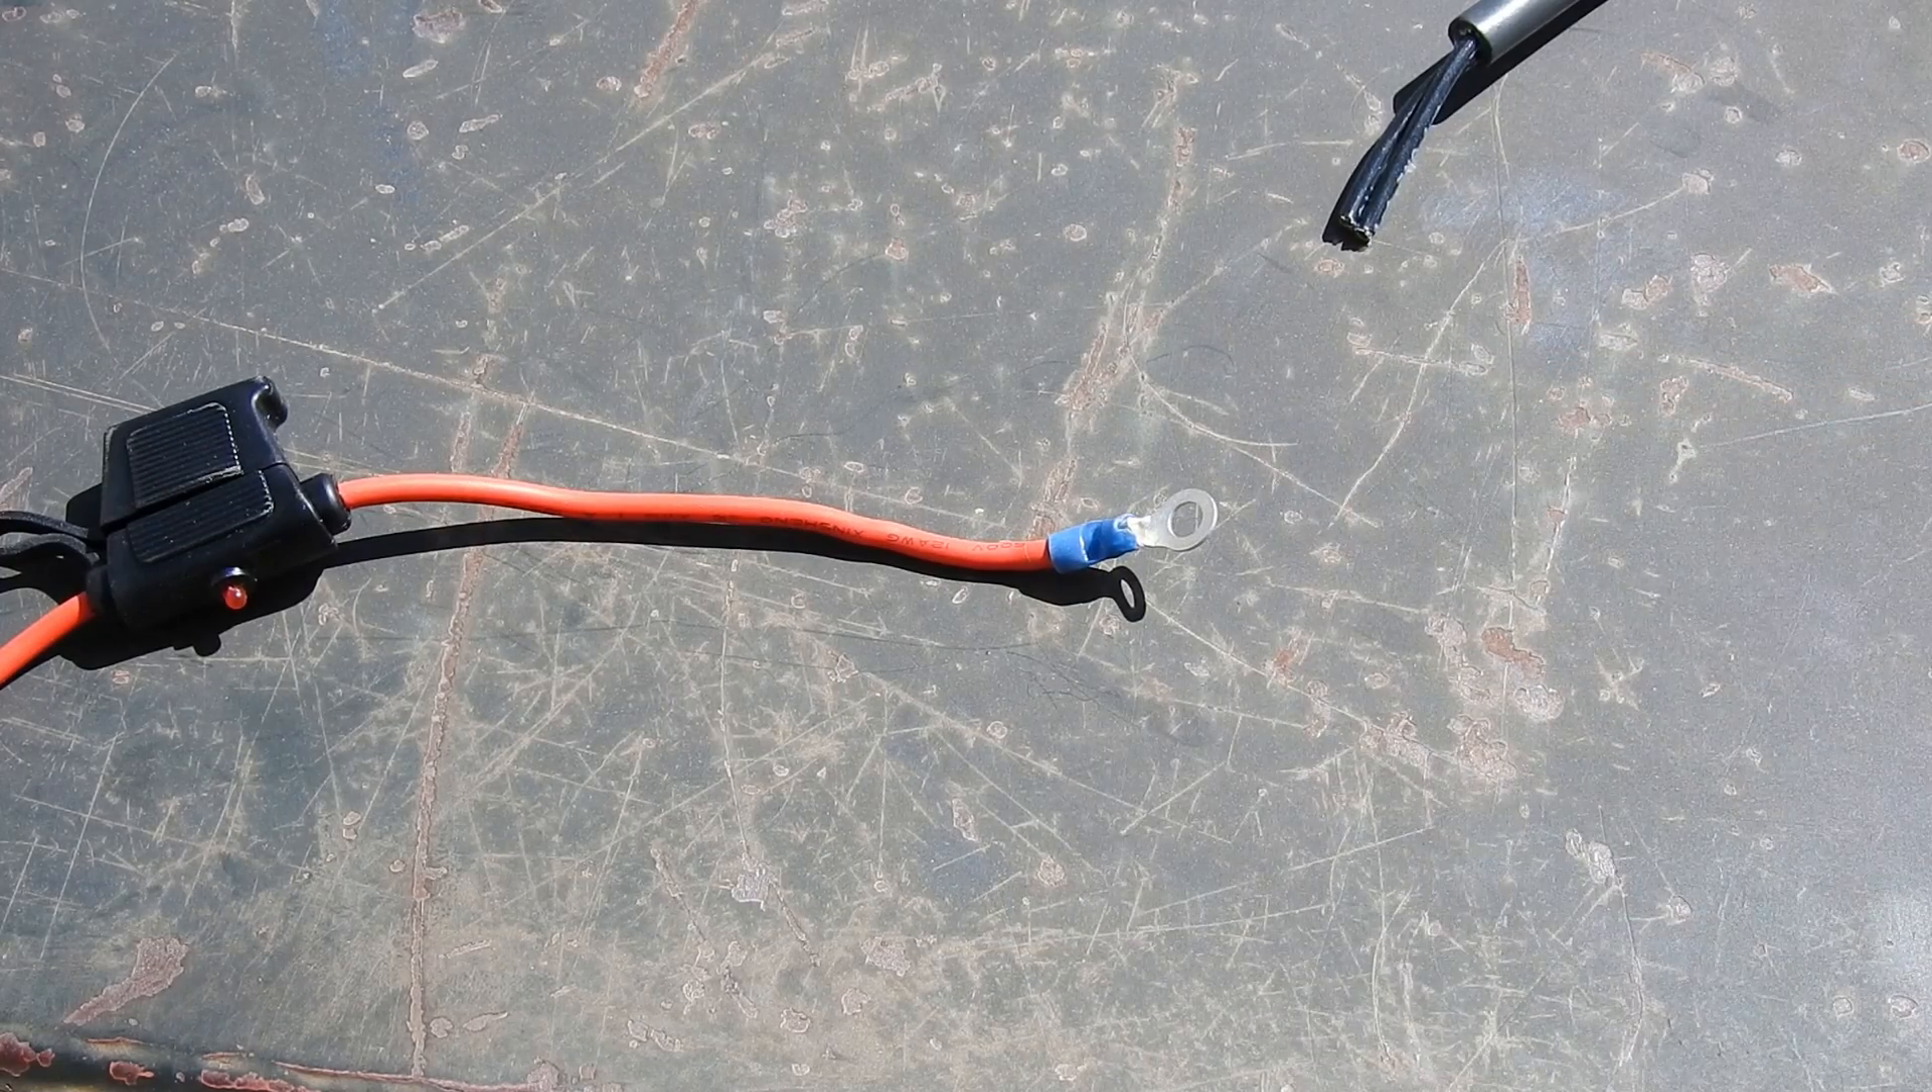Our inline fuse now has a ring terminal on there.